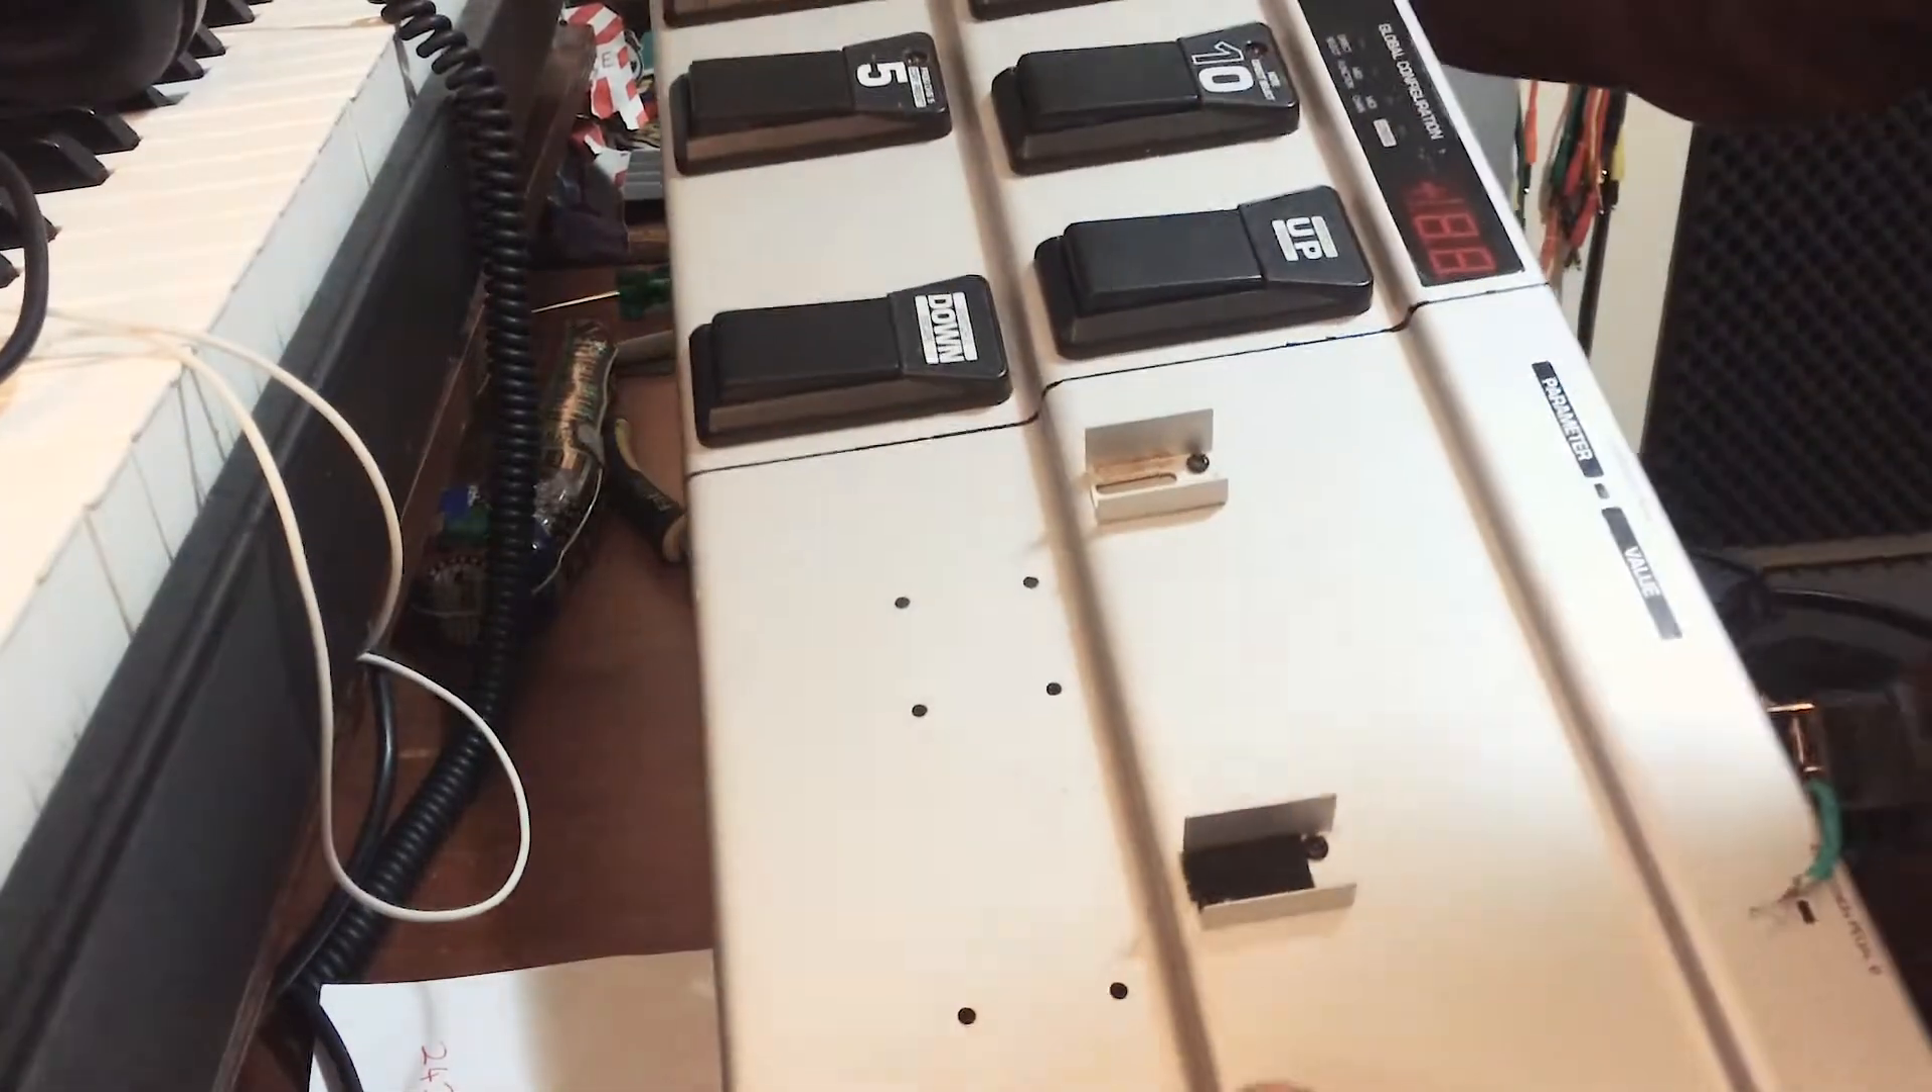If you flip it over, you can see there that I have taken off the expression pedals. They are gone.